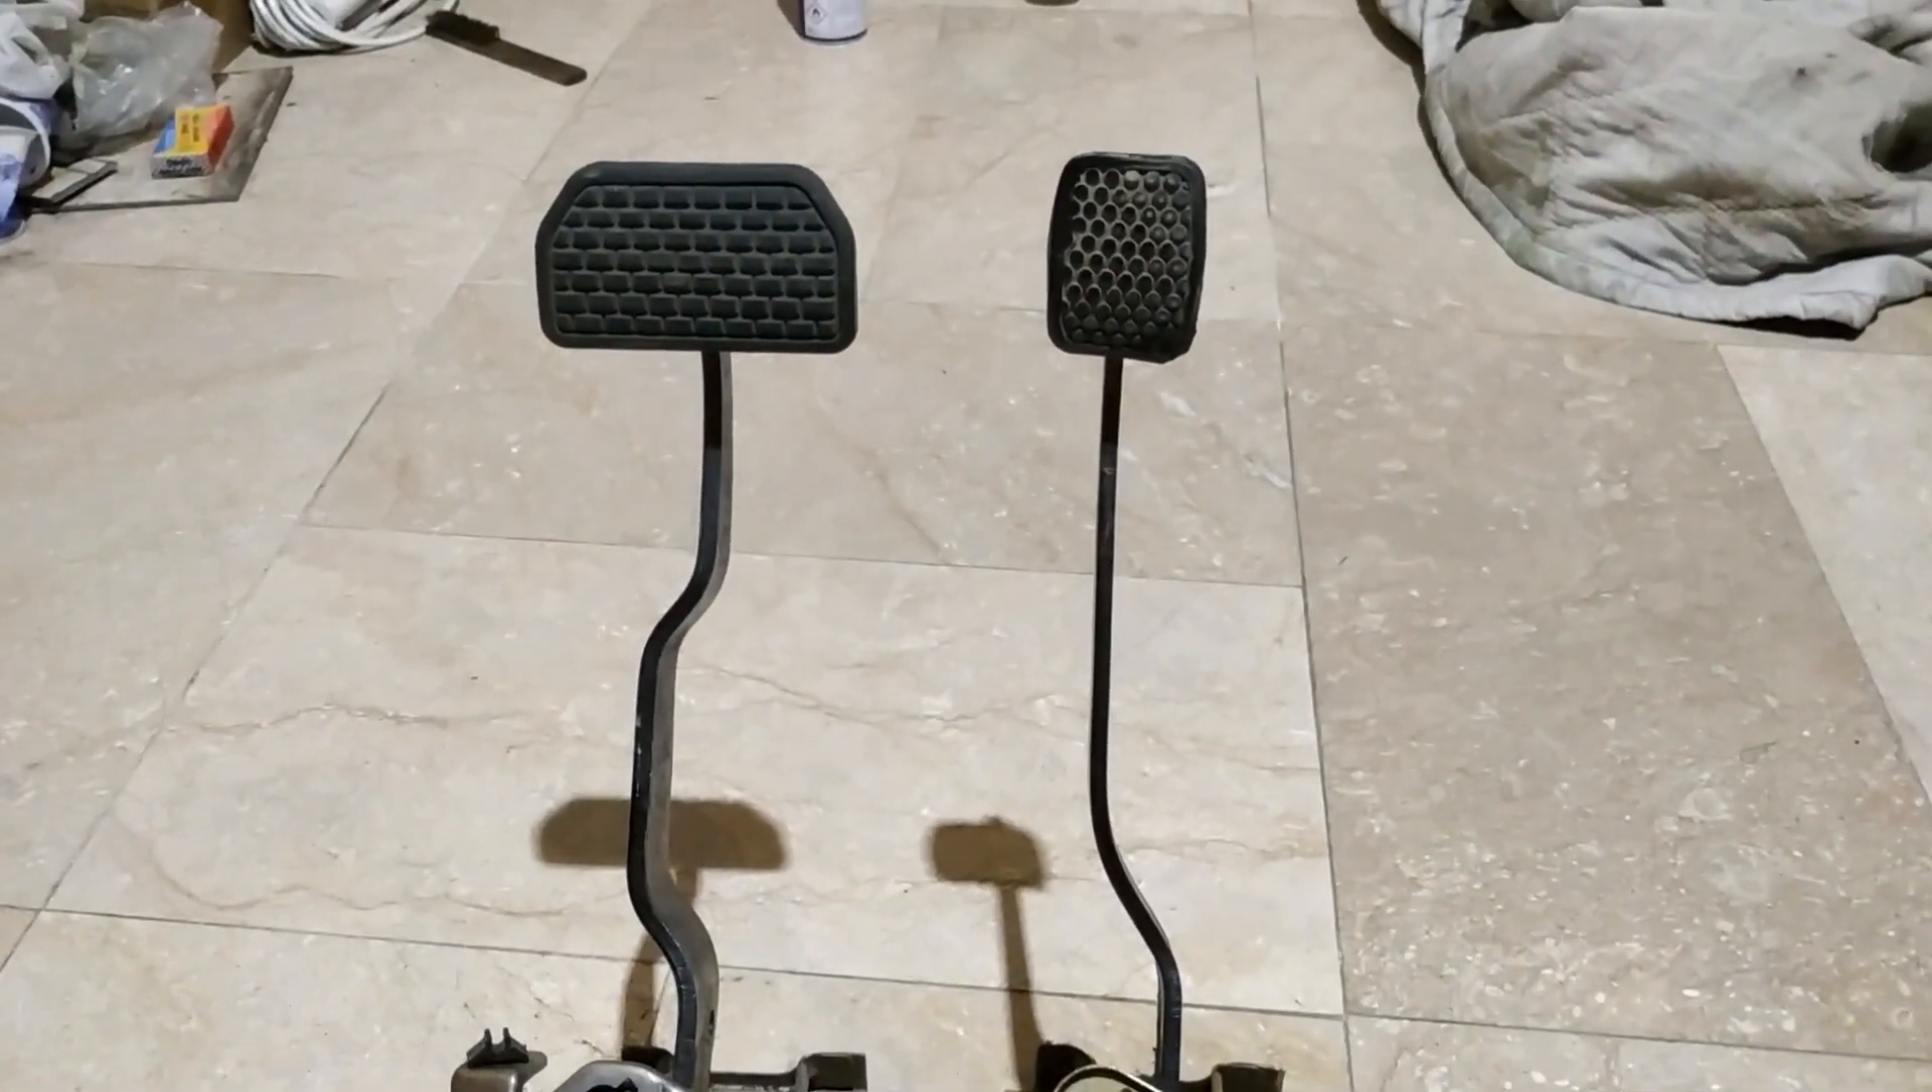The clutch pedal is removed. The clutch pedal is removed. And the brake pedal is removed.